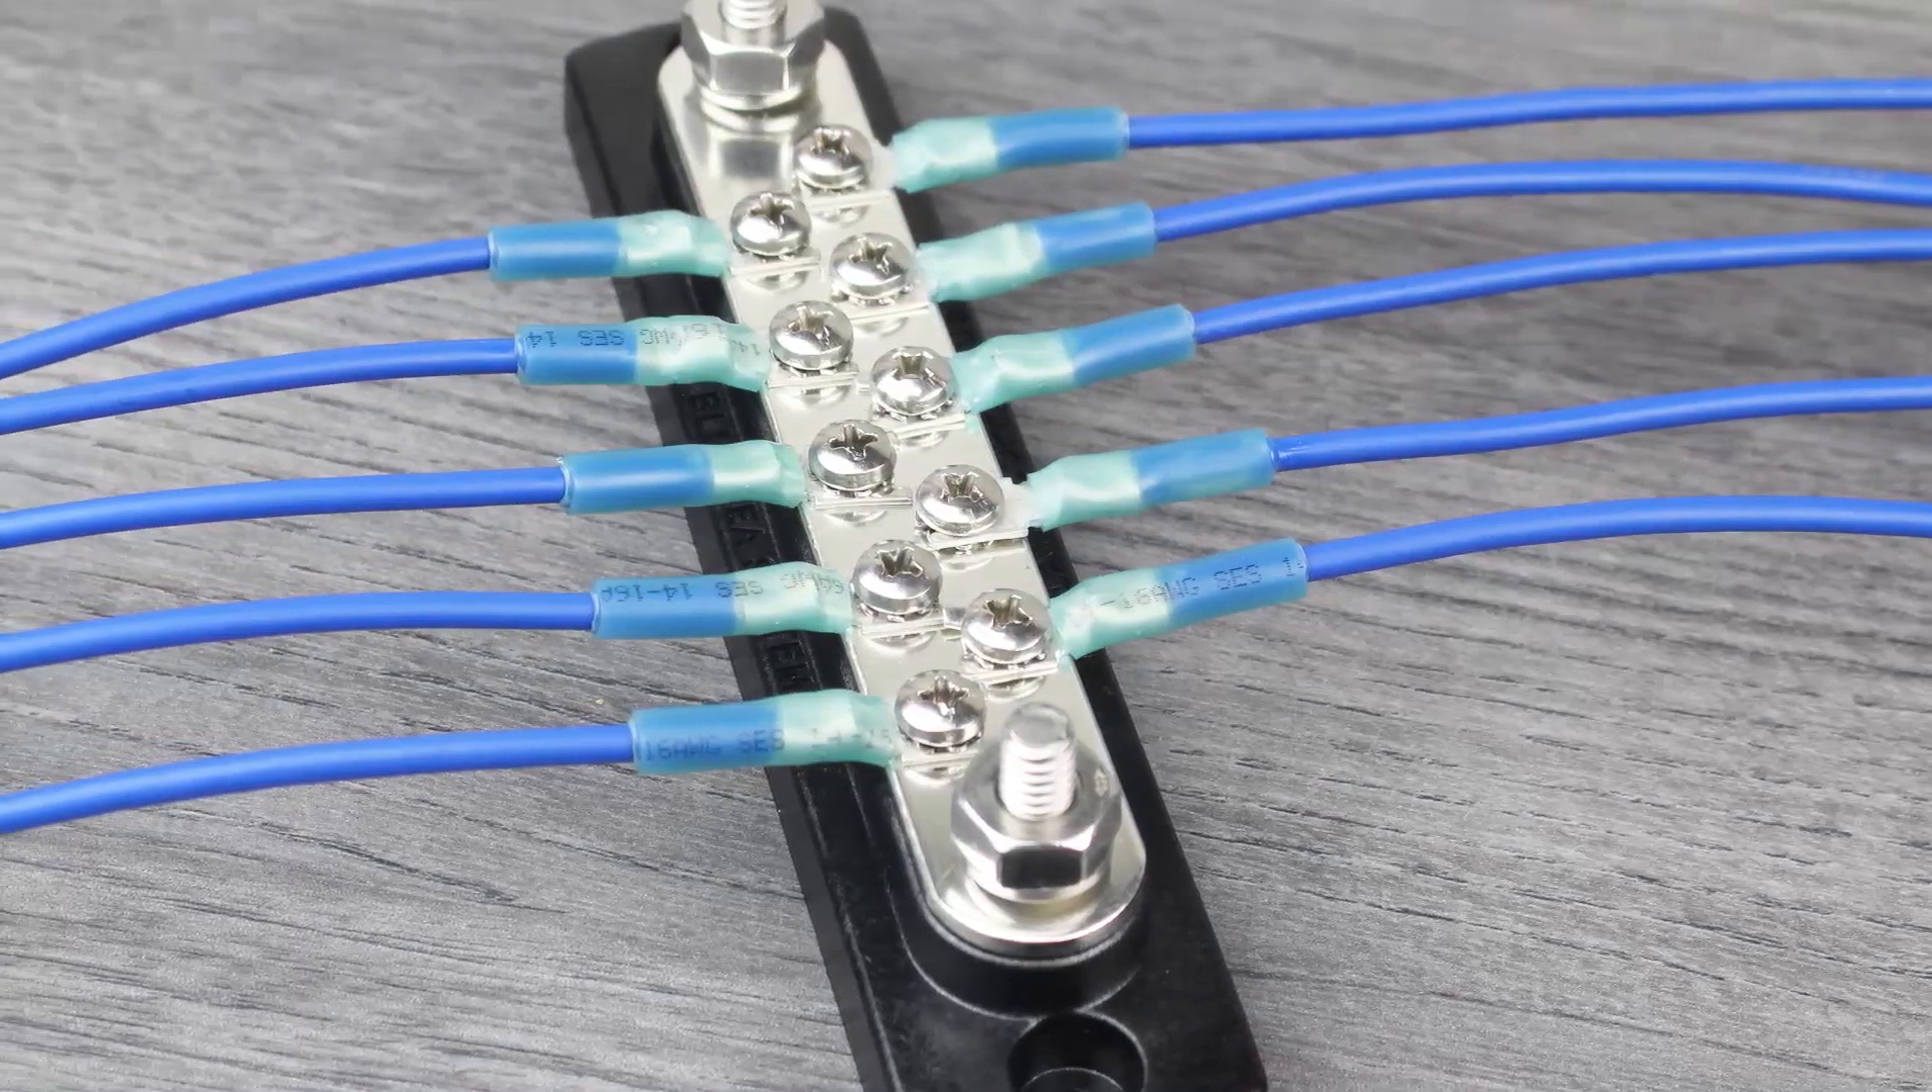We have successfully installed our fork terminals to the bus bar.